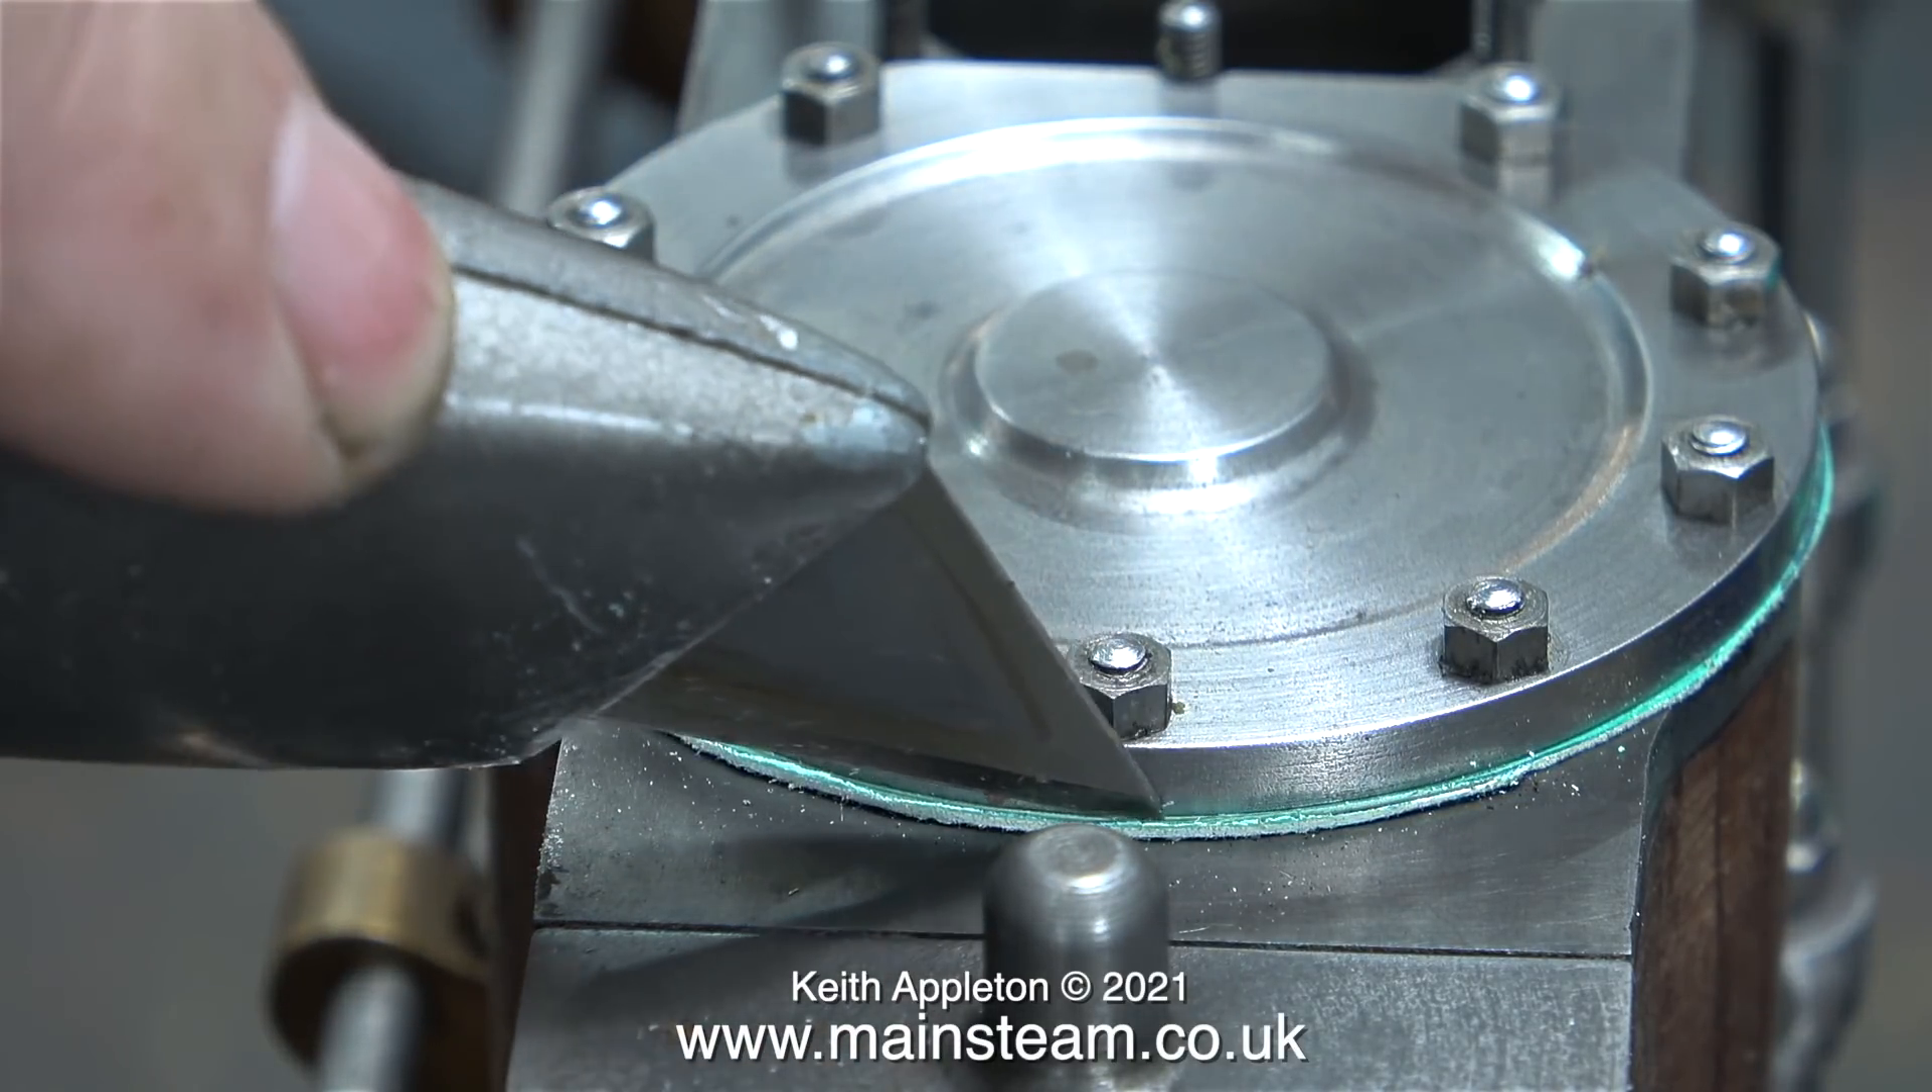You can see in this clip that clearly the gasket is too big for the cylinder which is far better than it being too small.